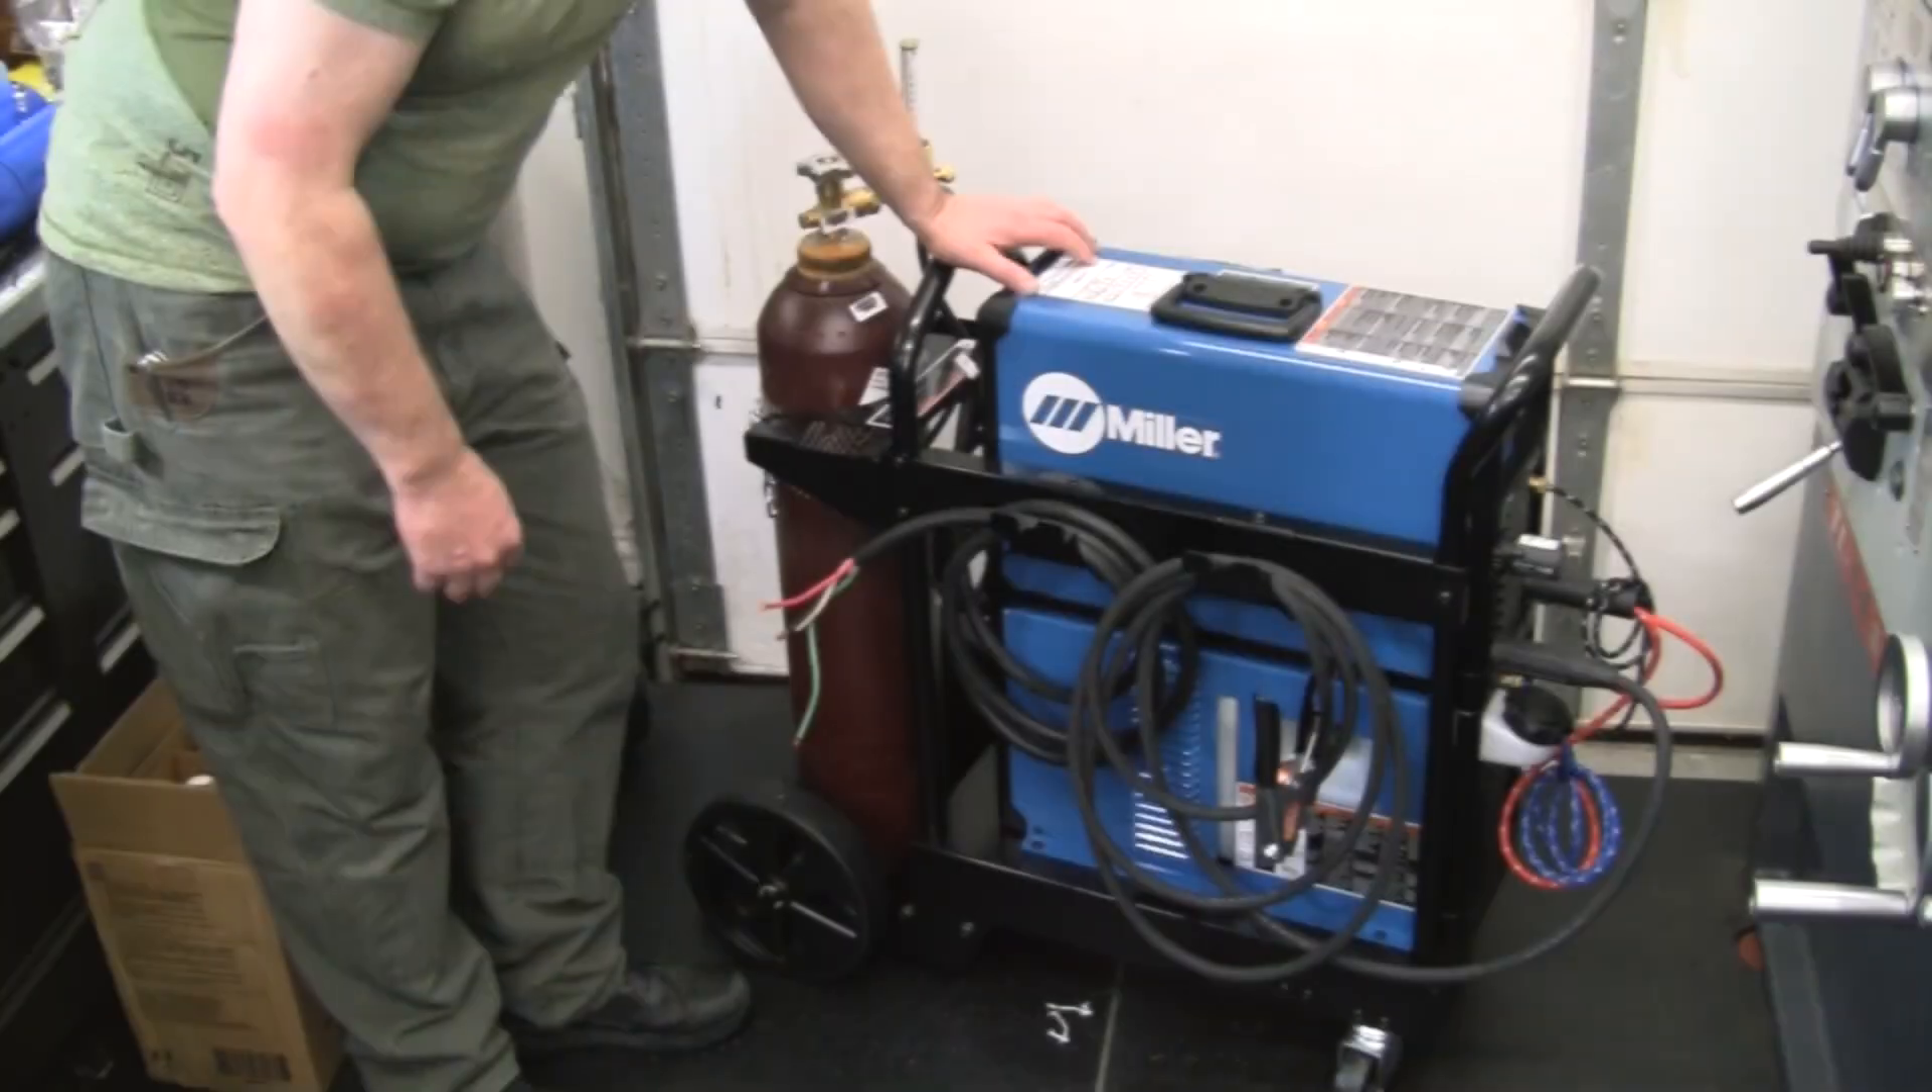Got our cables on there, got our bottle on, got all our lines mounted.